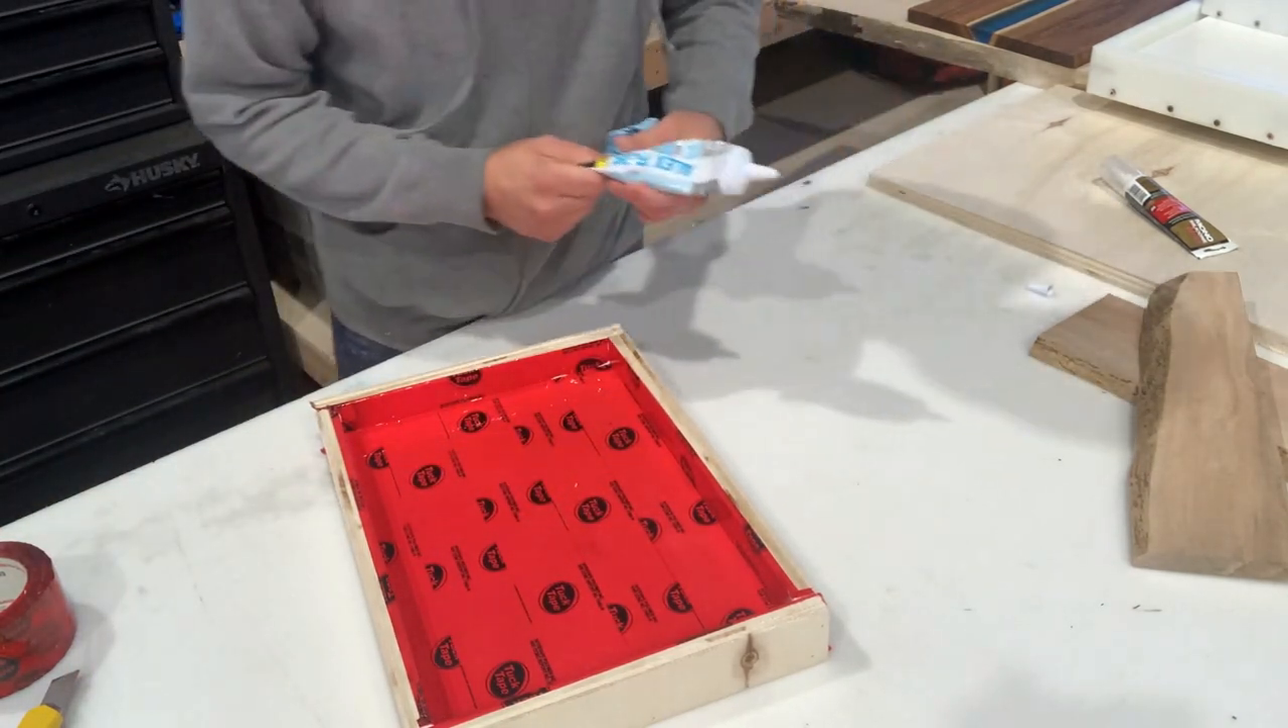All right so walls are all assembled.